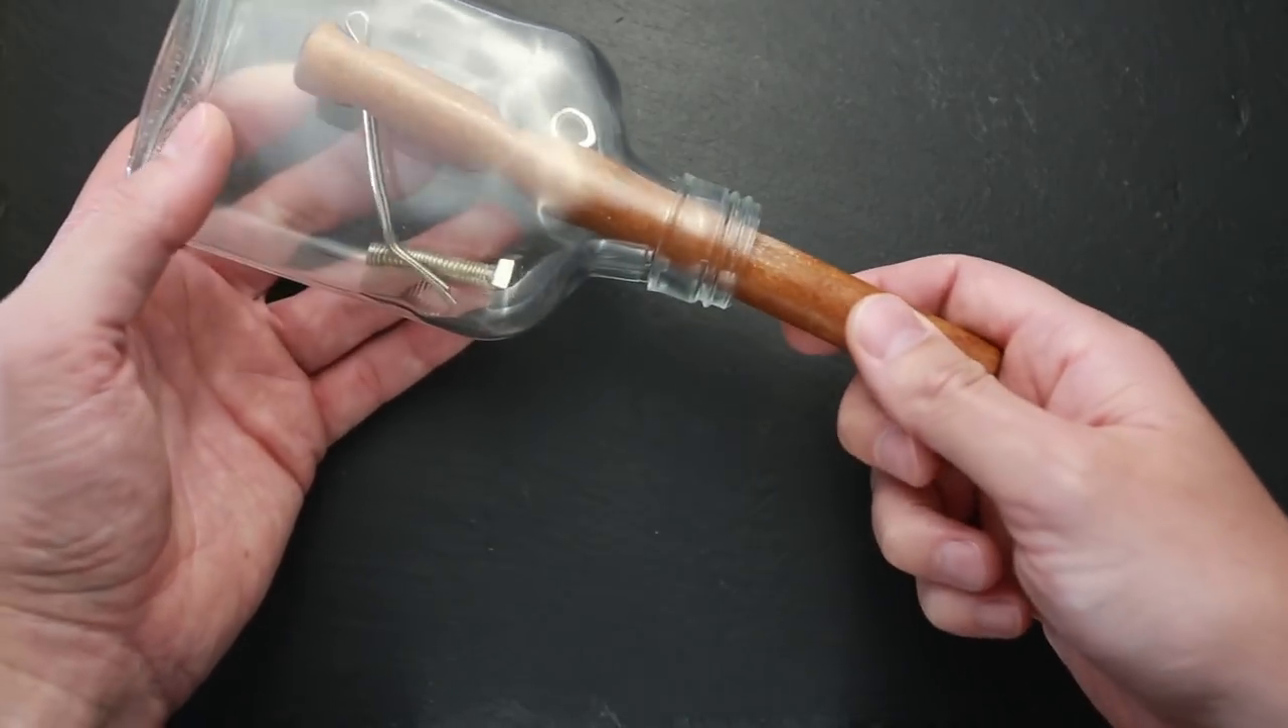The cotter pin is already inside.